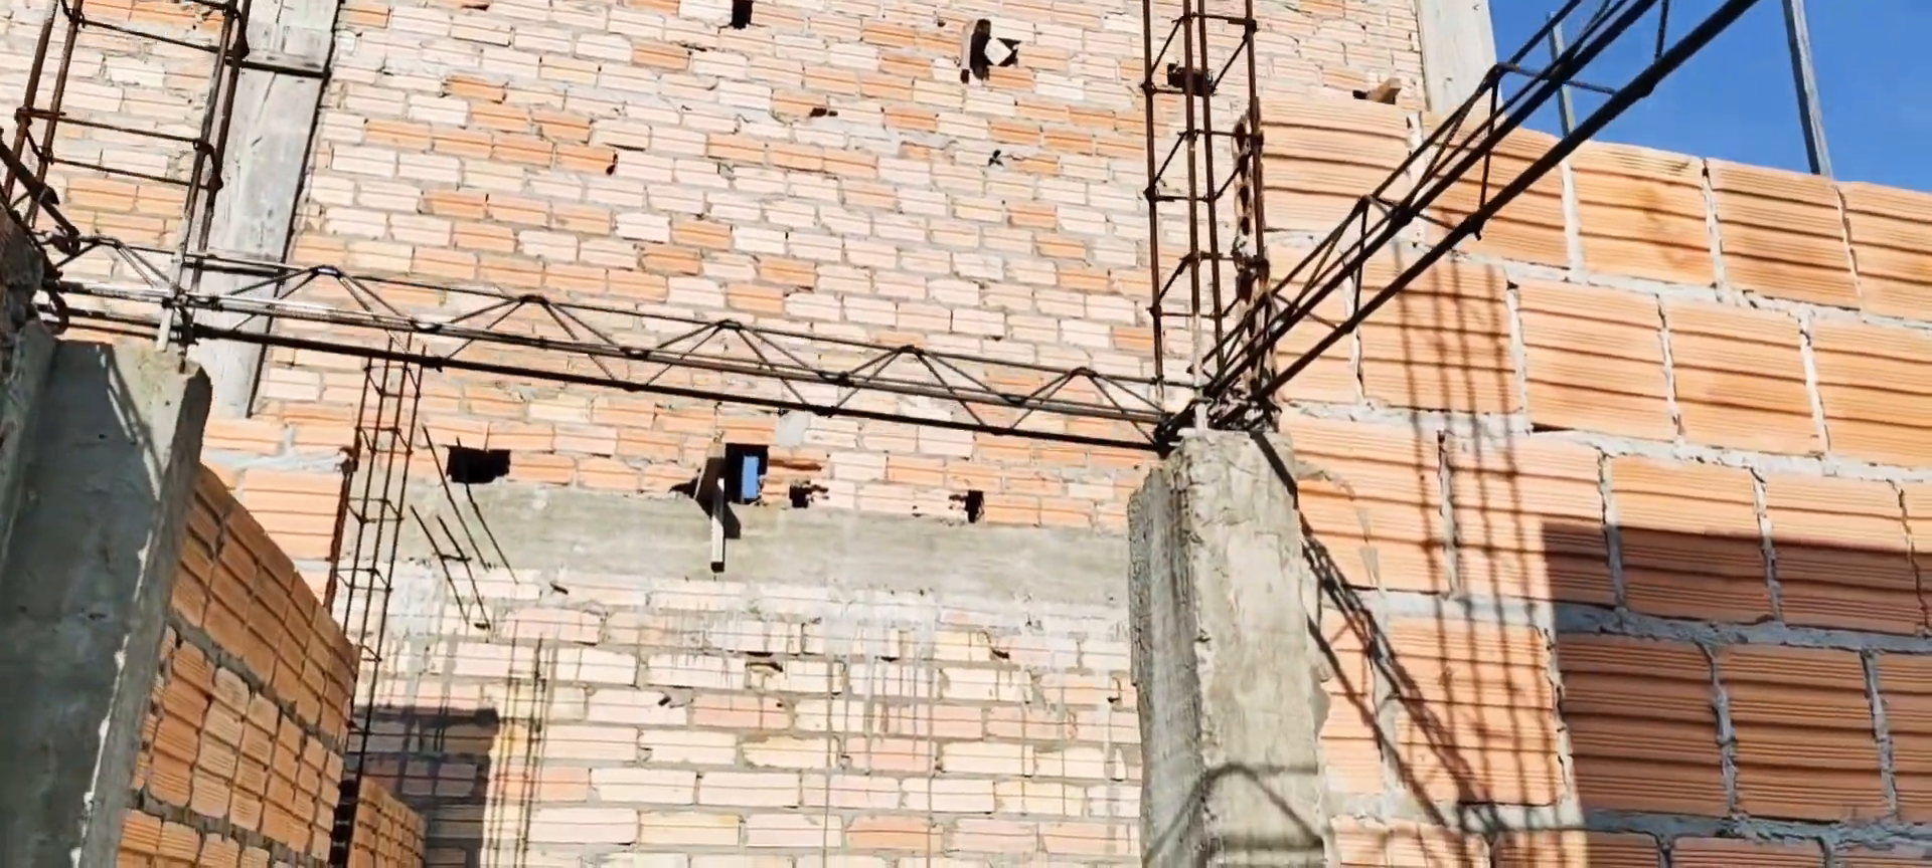Então, eu já estou com as ferragens, né? Colocada.